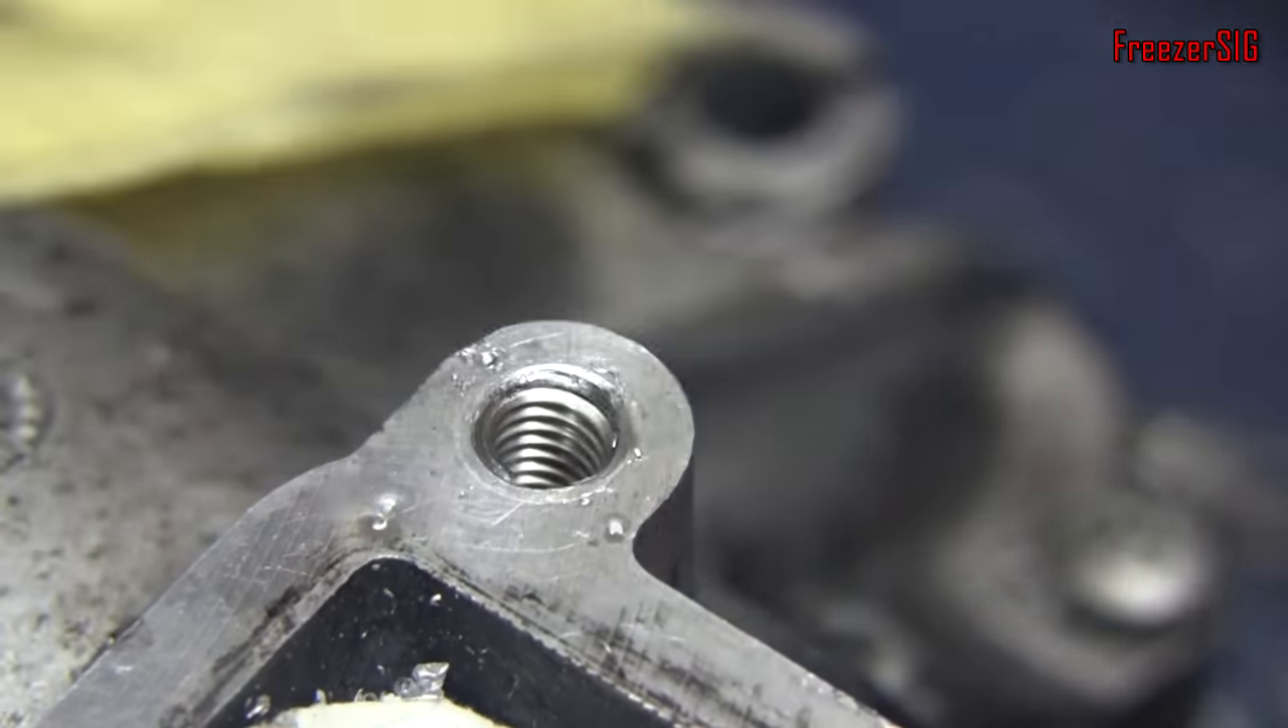Tak jak widzicie, wkładka jest już zamontowana.